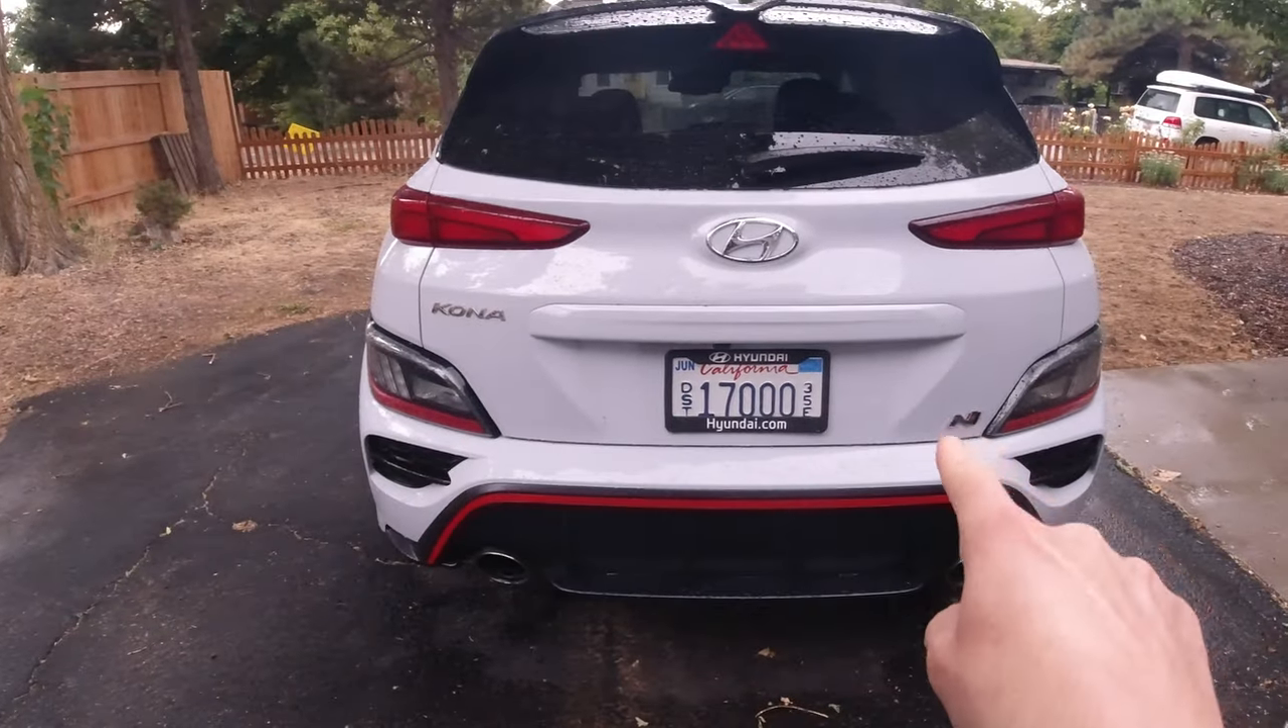So you've got Kona, the Hyundai emblem, and then an N badge way down there. So they don't line up.